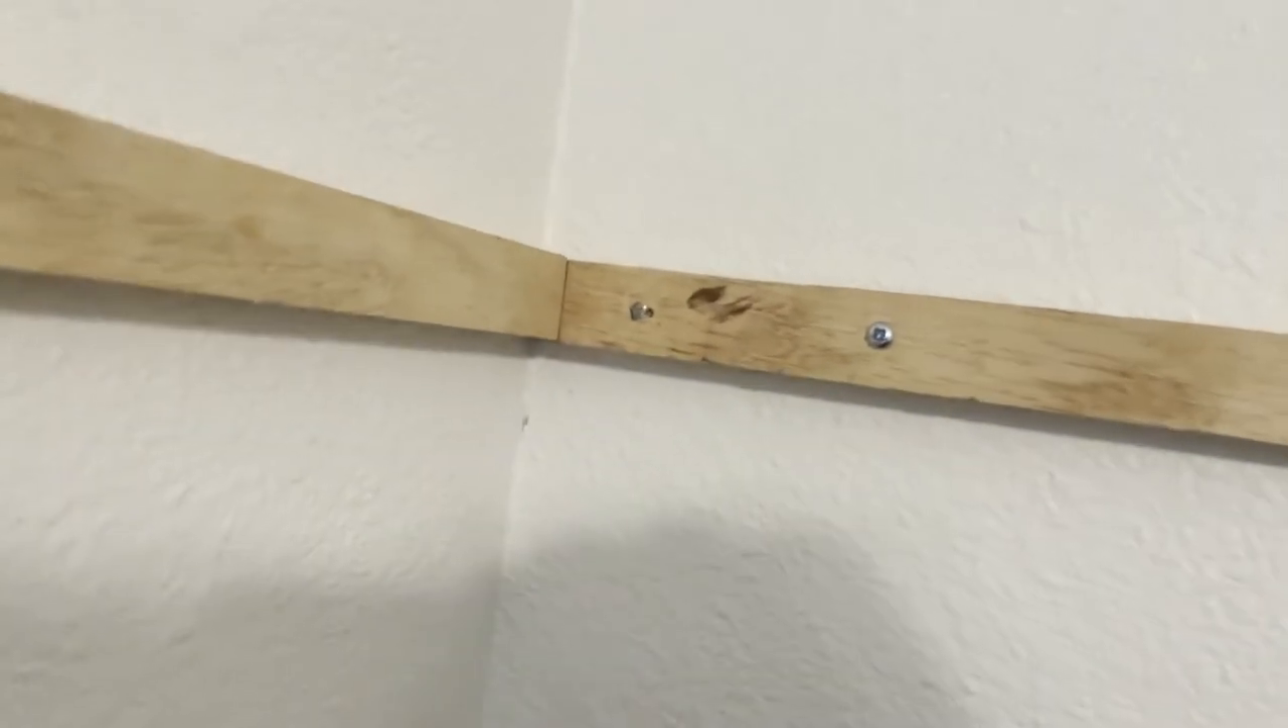All right, so I got these inner brackets mounted.